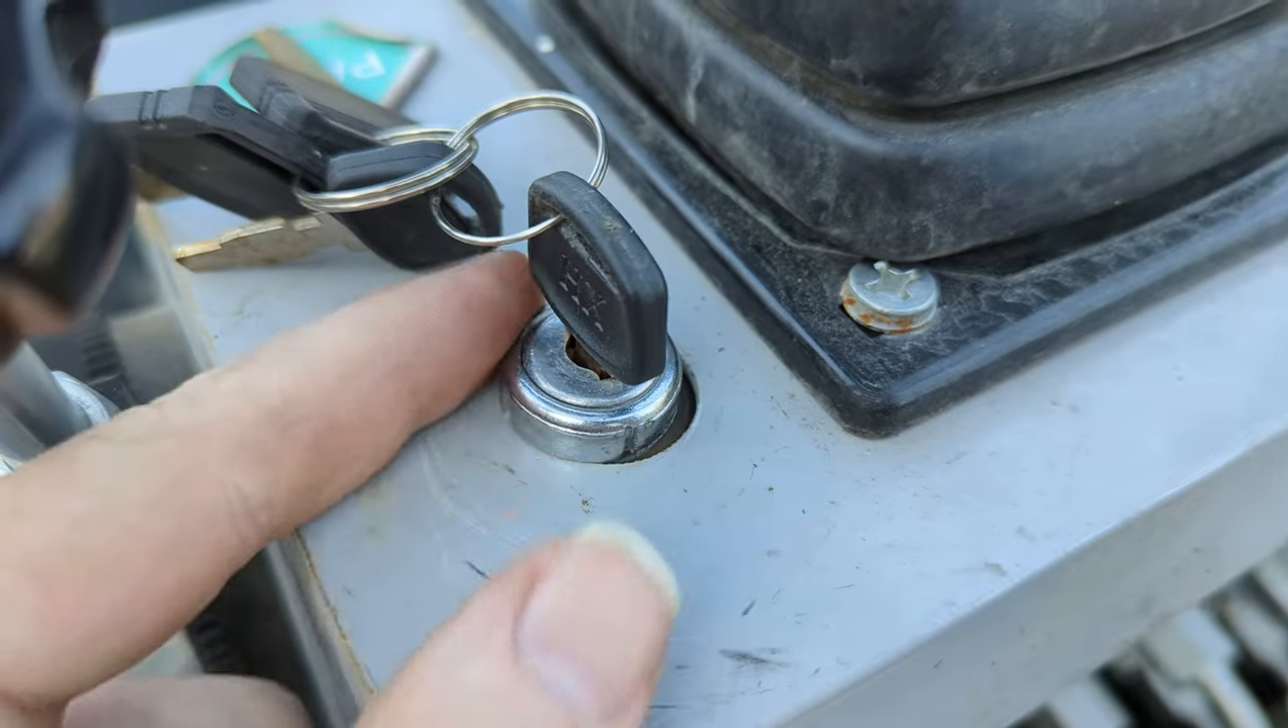Yeah you can see that this collar is just about the same size of the hole so when I clamped it down it got pushed to one side of the hole.